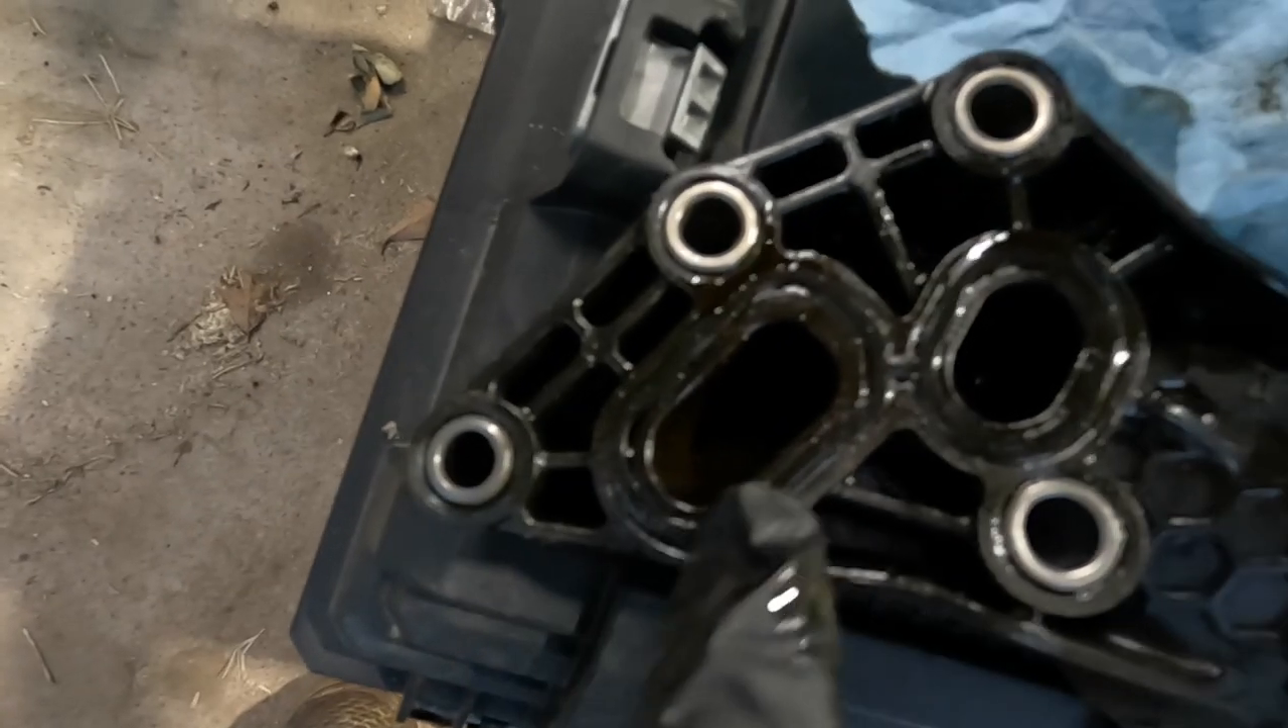Here's the oil filter housing i got it off.